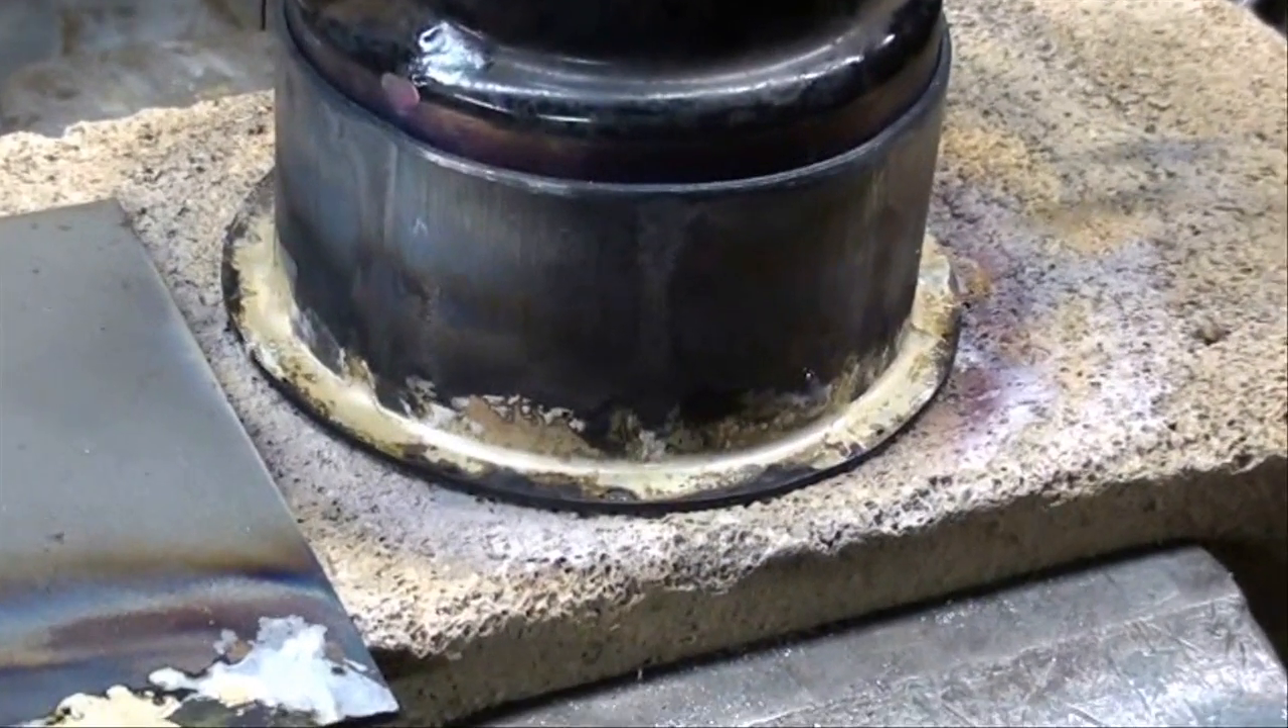I think I have successfully silver soldered the base on.